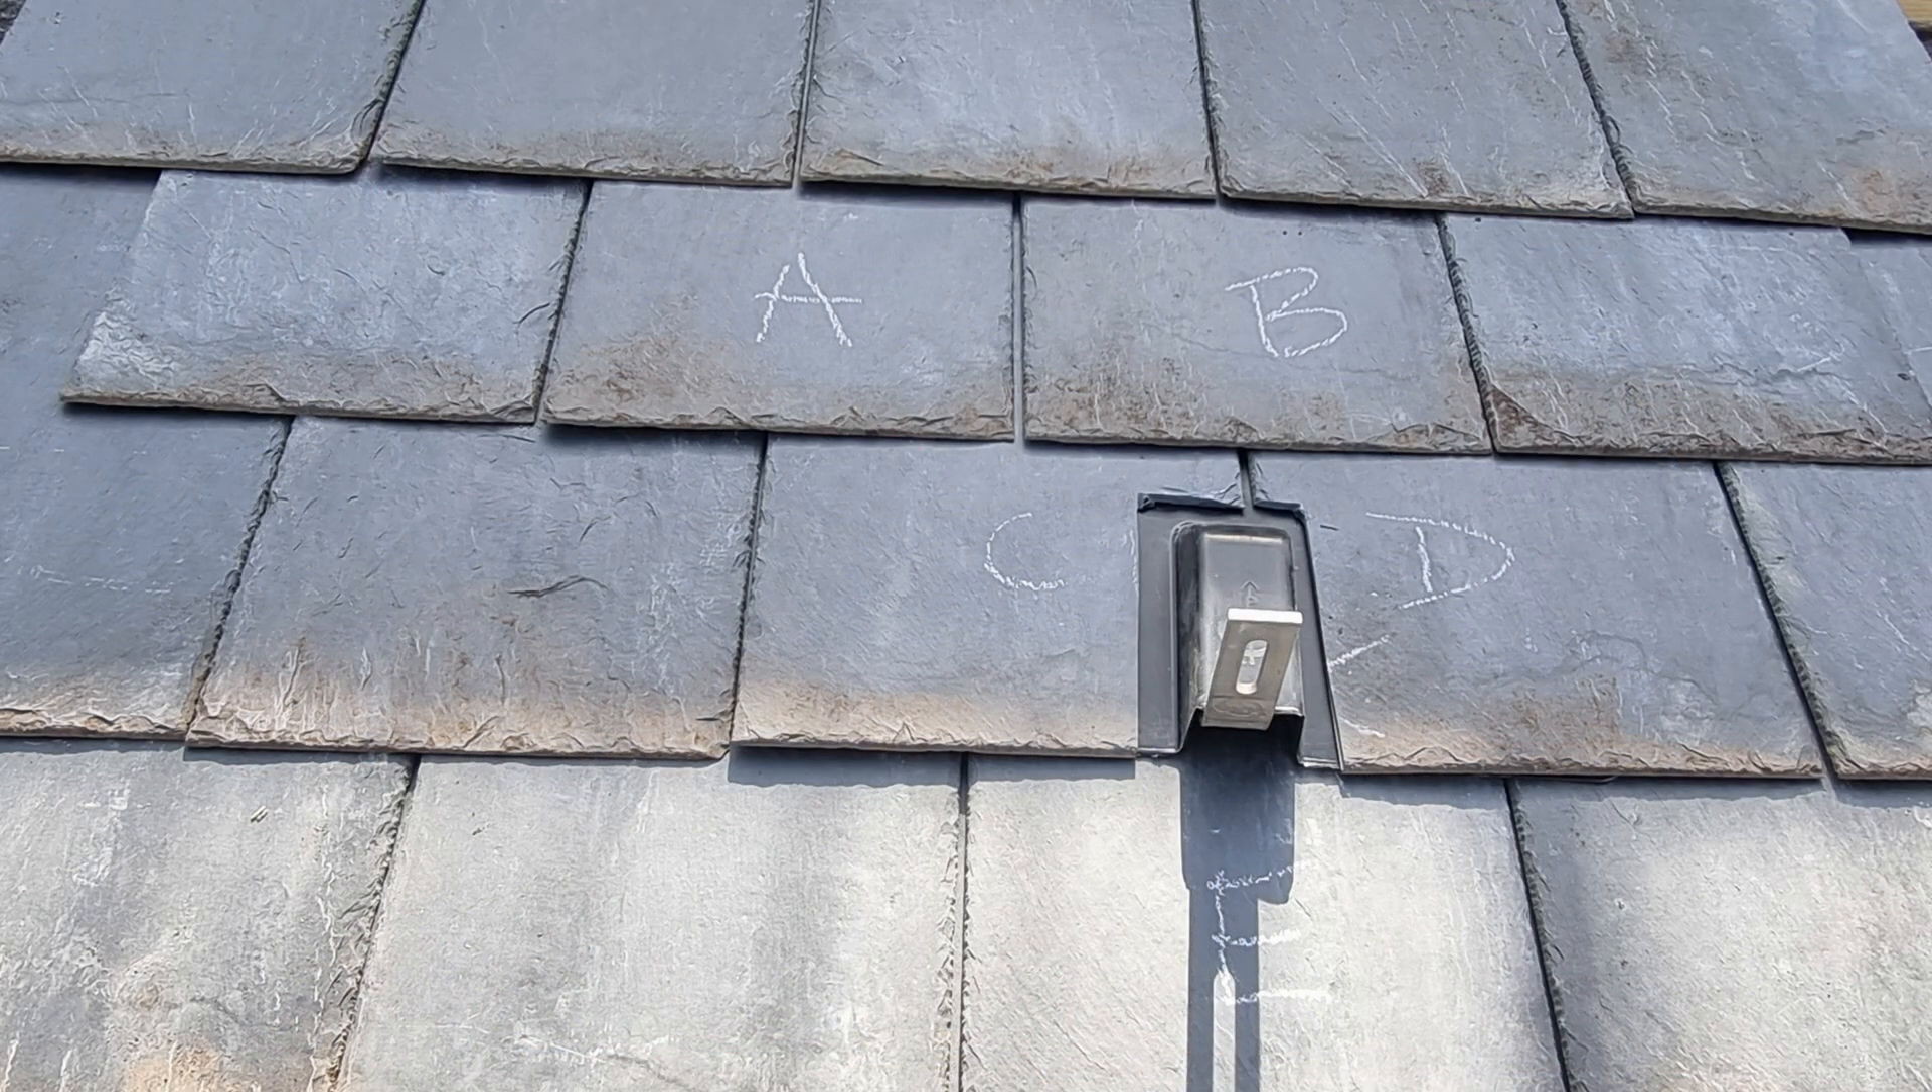The installation of the RH -501 Rhino roof hook is now complete.